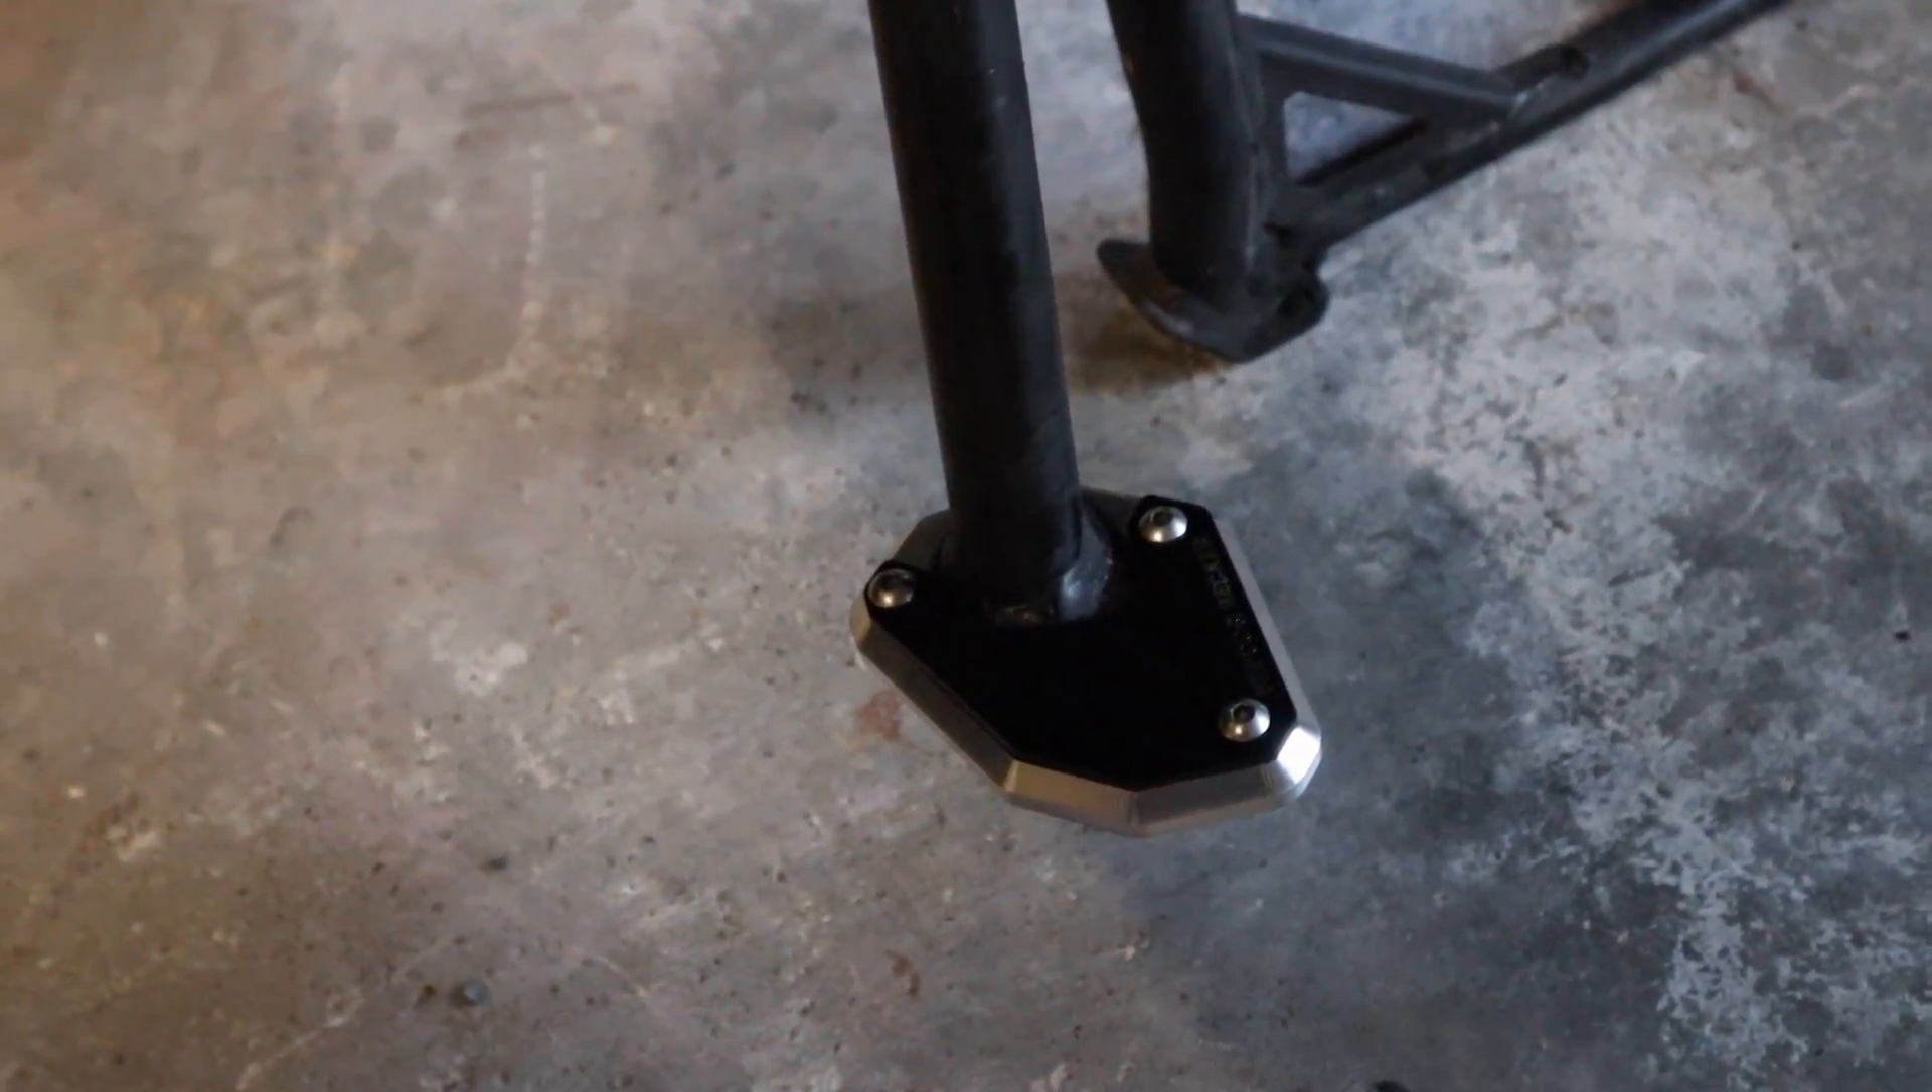There is what the side stand enlarger looks like installed.